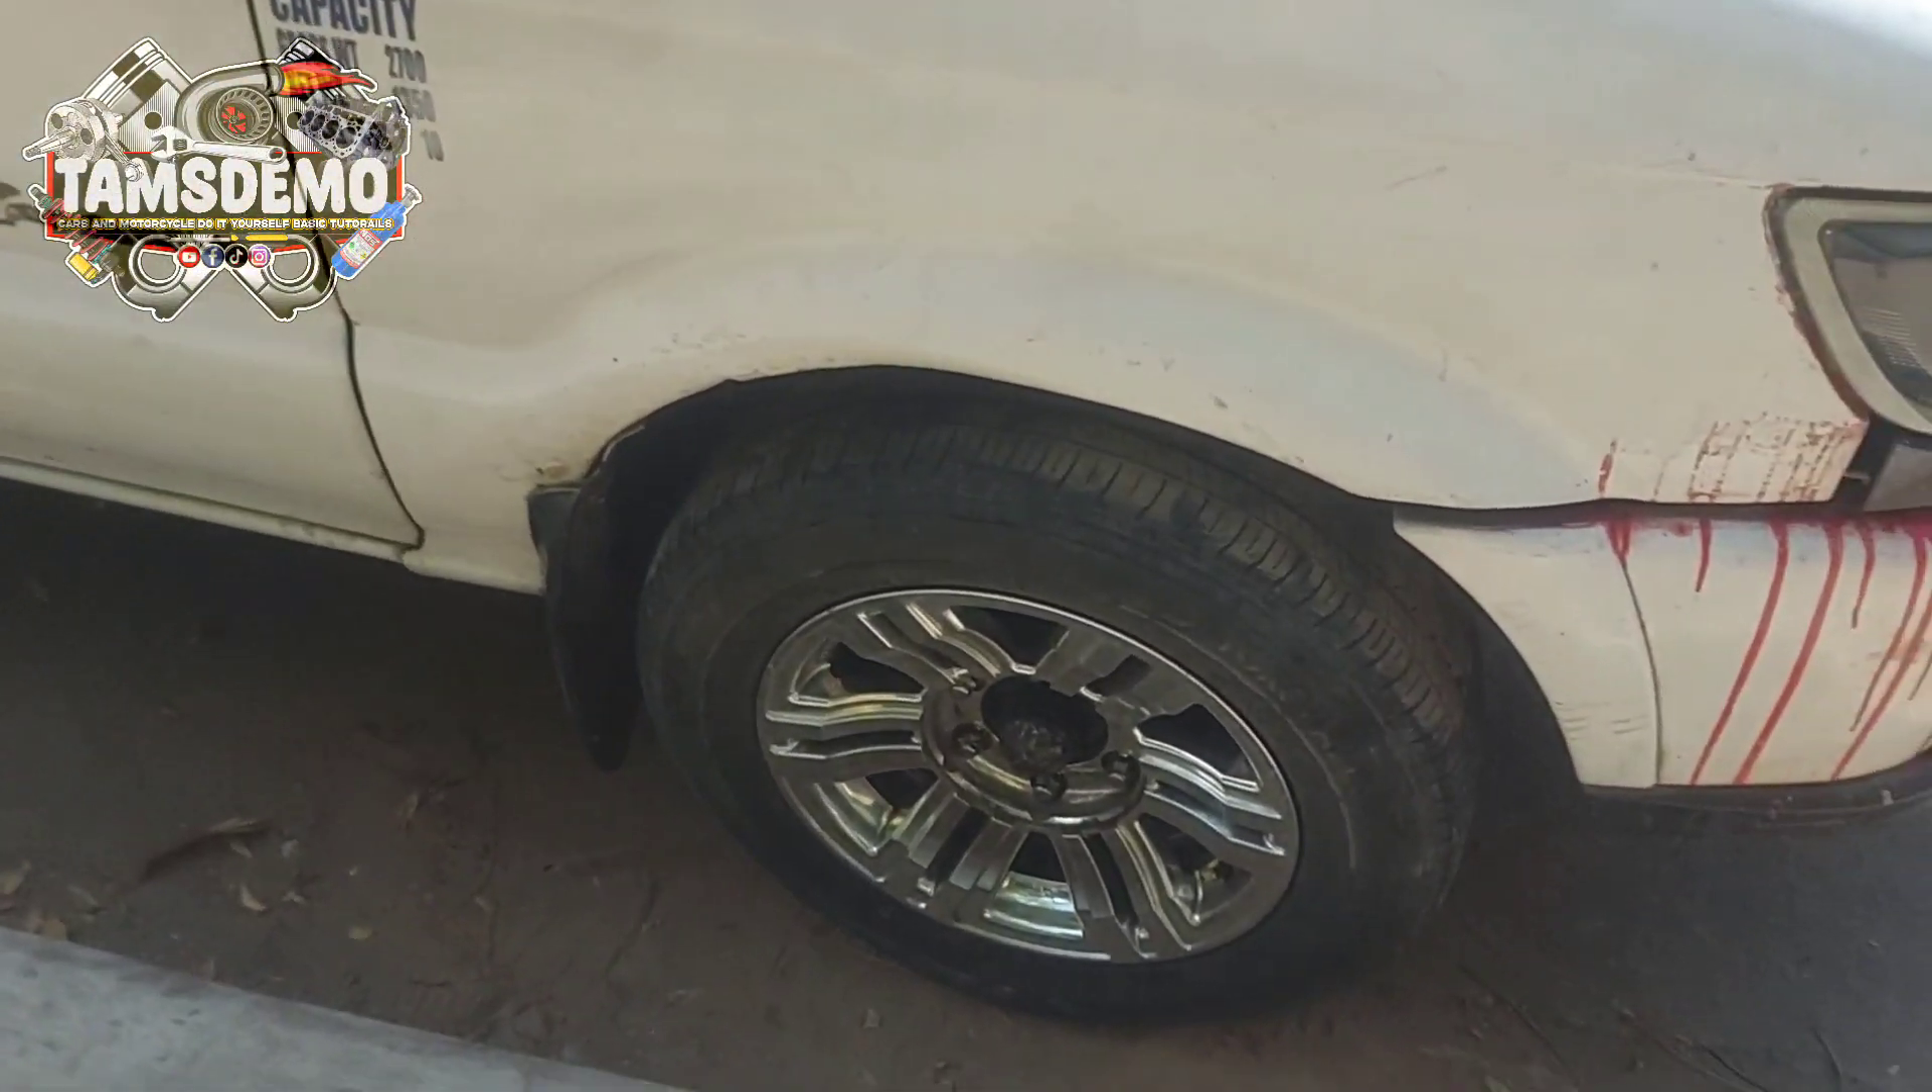Ayan, naikapit na natin yung gulong ng ating Prady Crosswind.